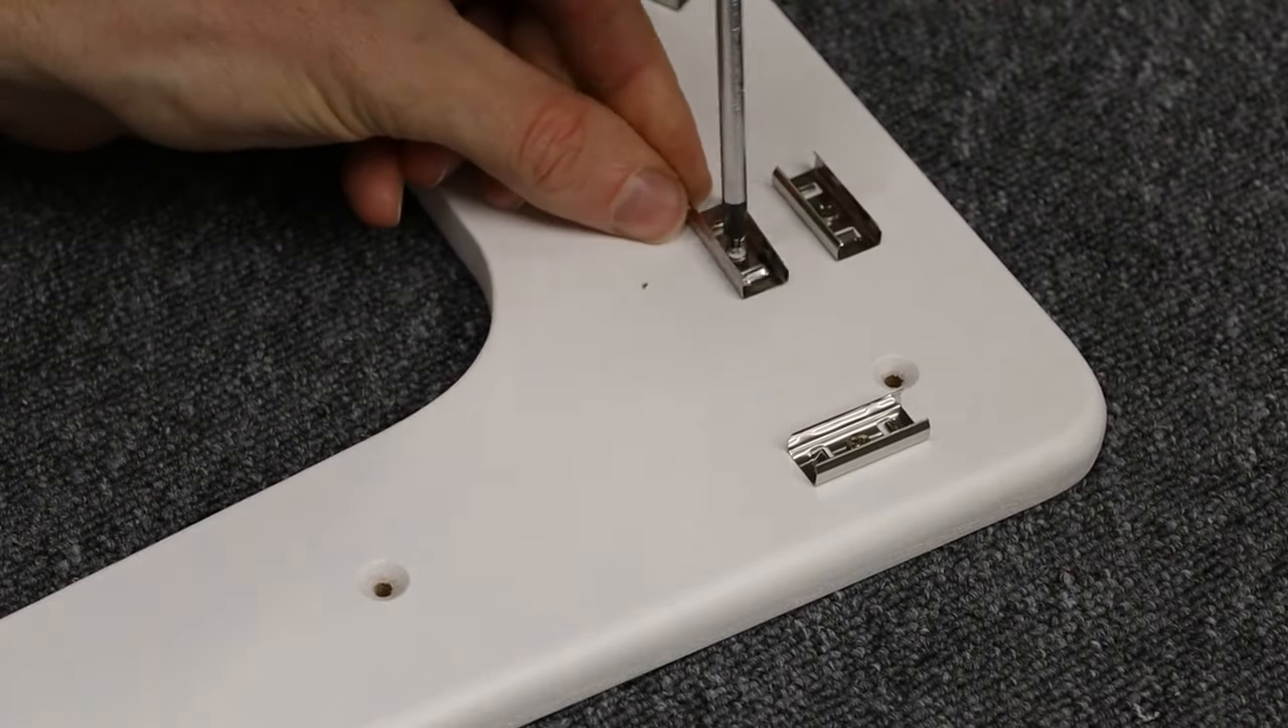After adding screw holes and white paint I installed the metal brackets which will hold the LED strips.